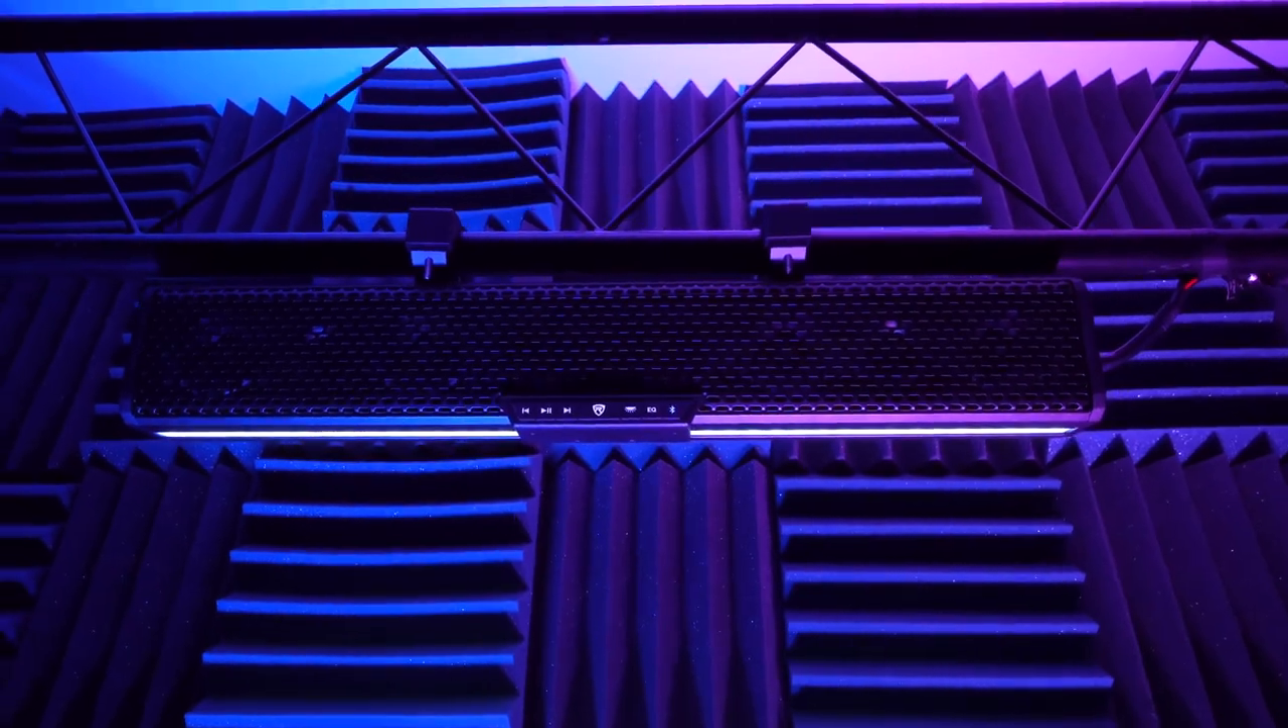And now we've got our speaker all mounted to our crossbar and ready to go.